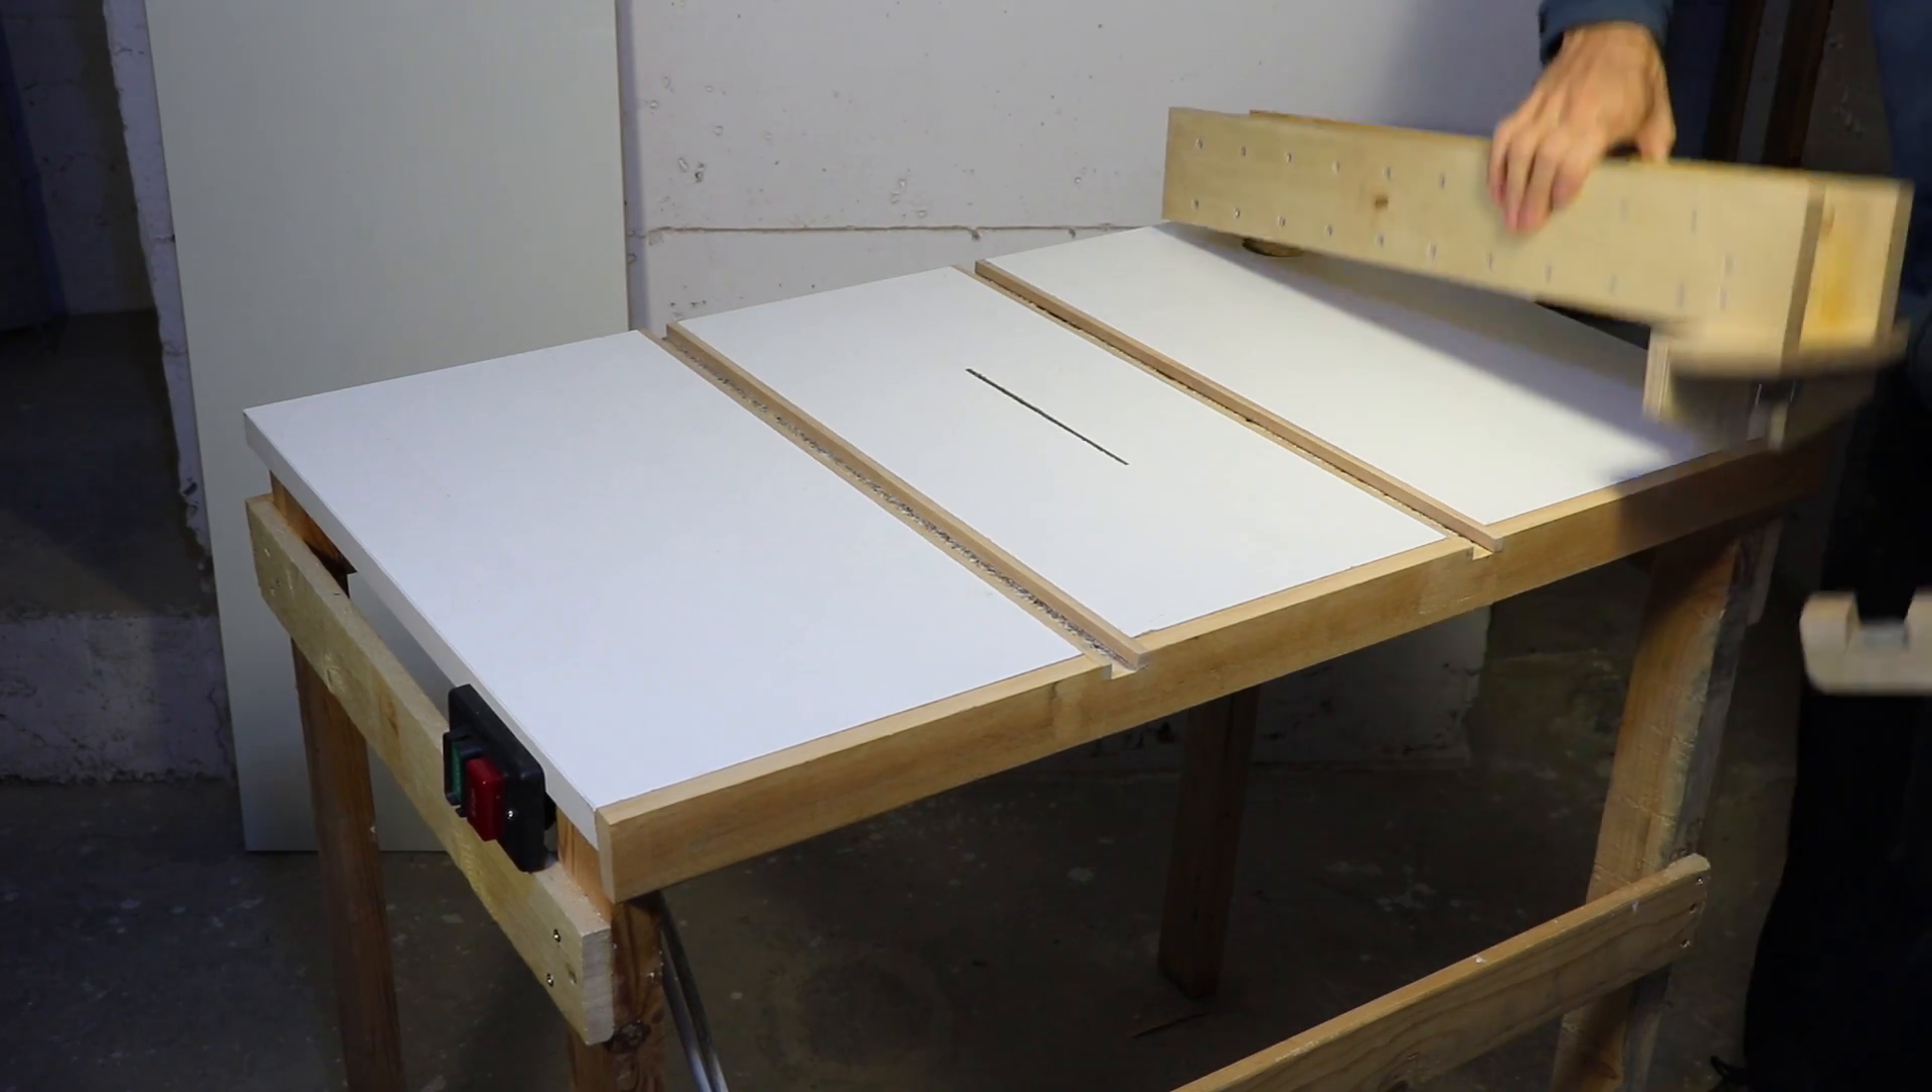And I also added an on-off switch for the saw.